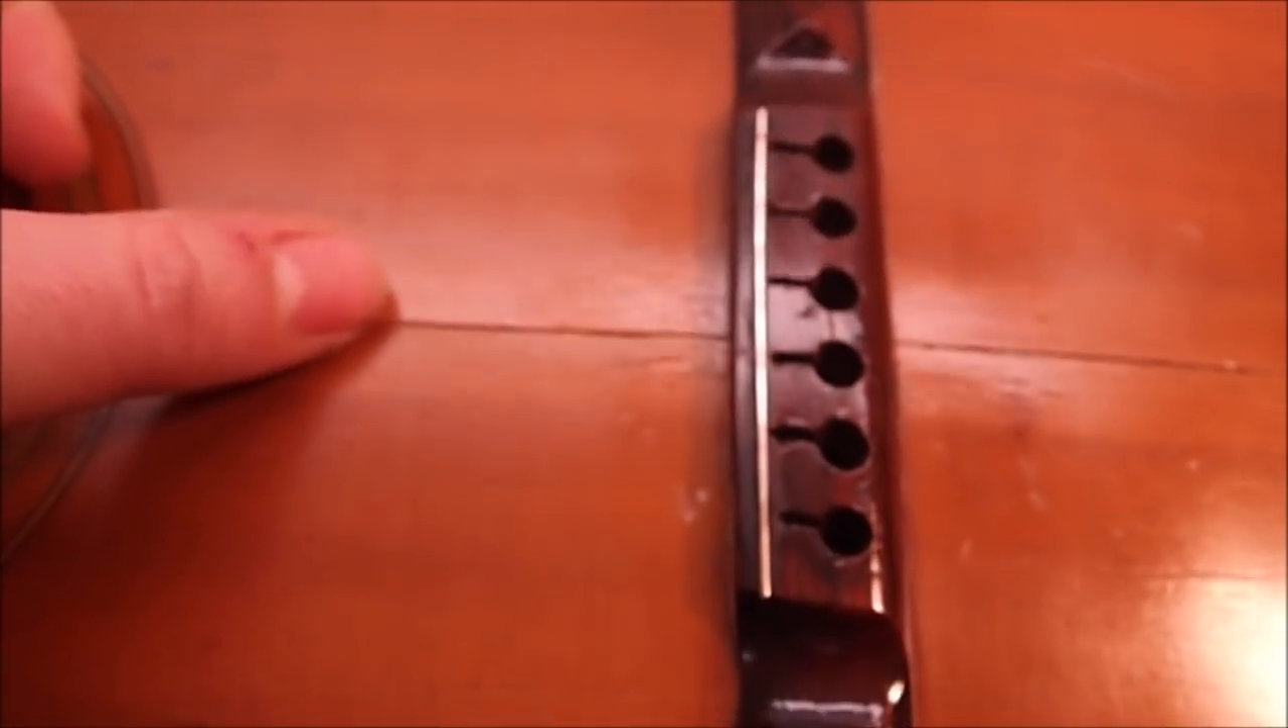There is an open seam down the center of the soundboard.